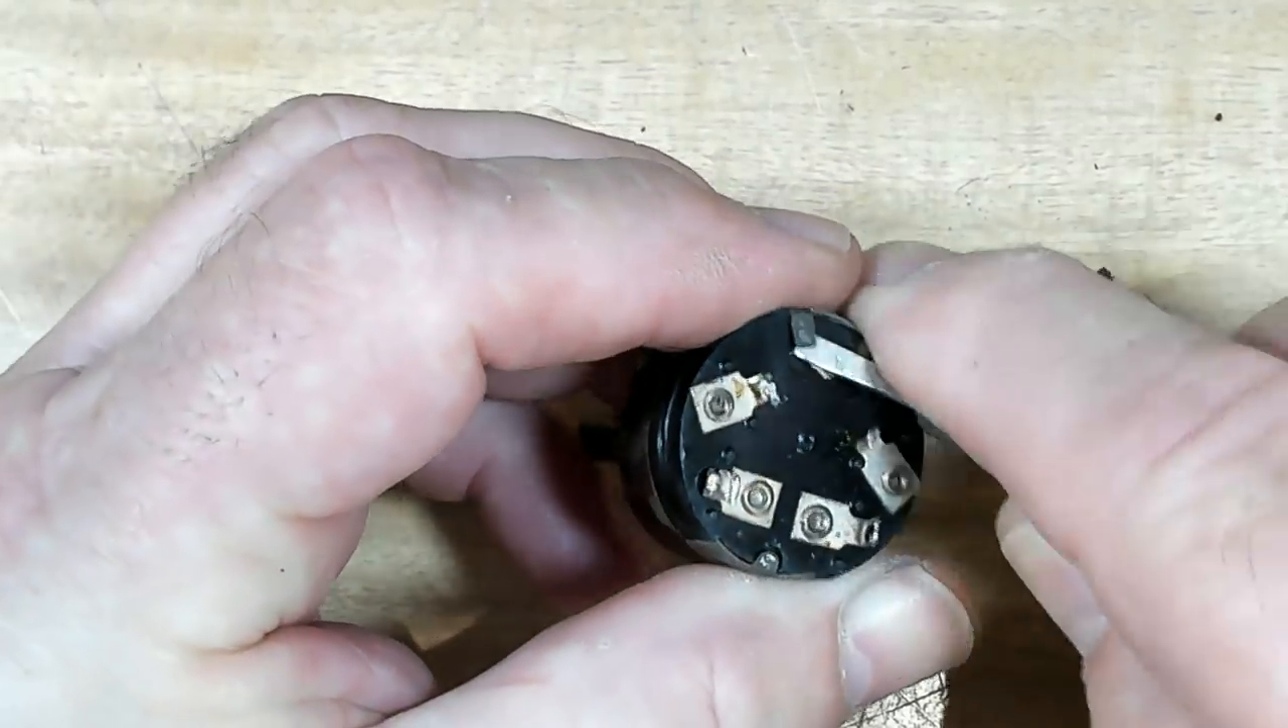I've taken the switch out and it looks pretty simple.